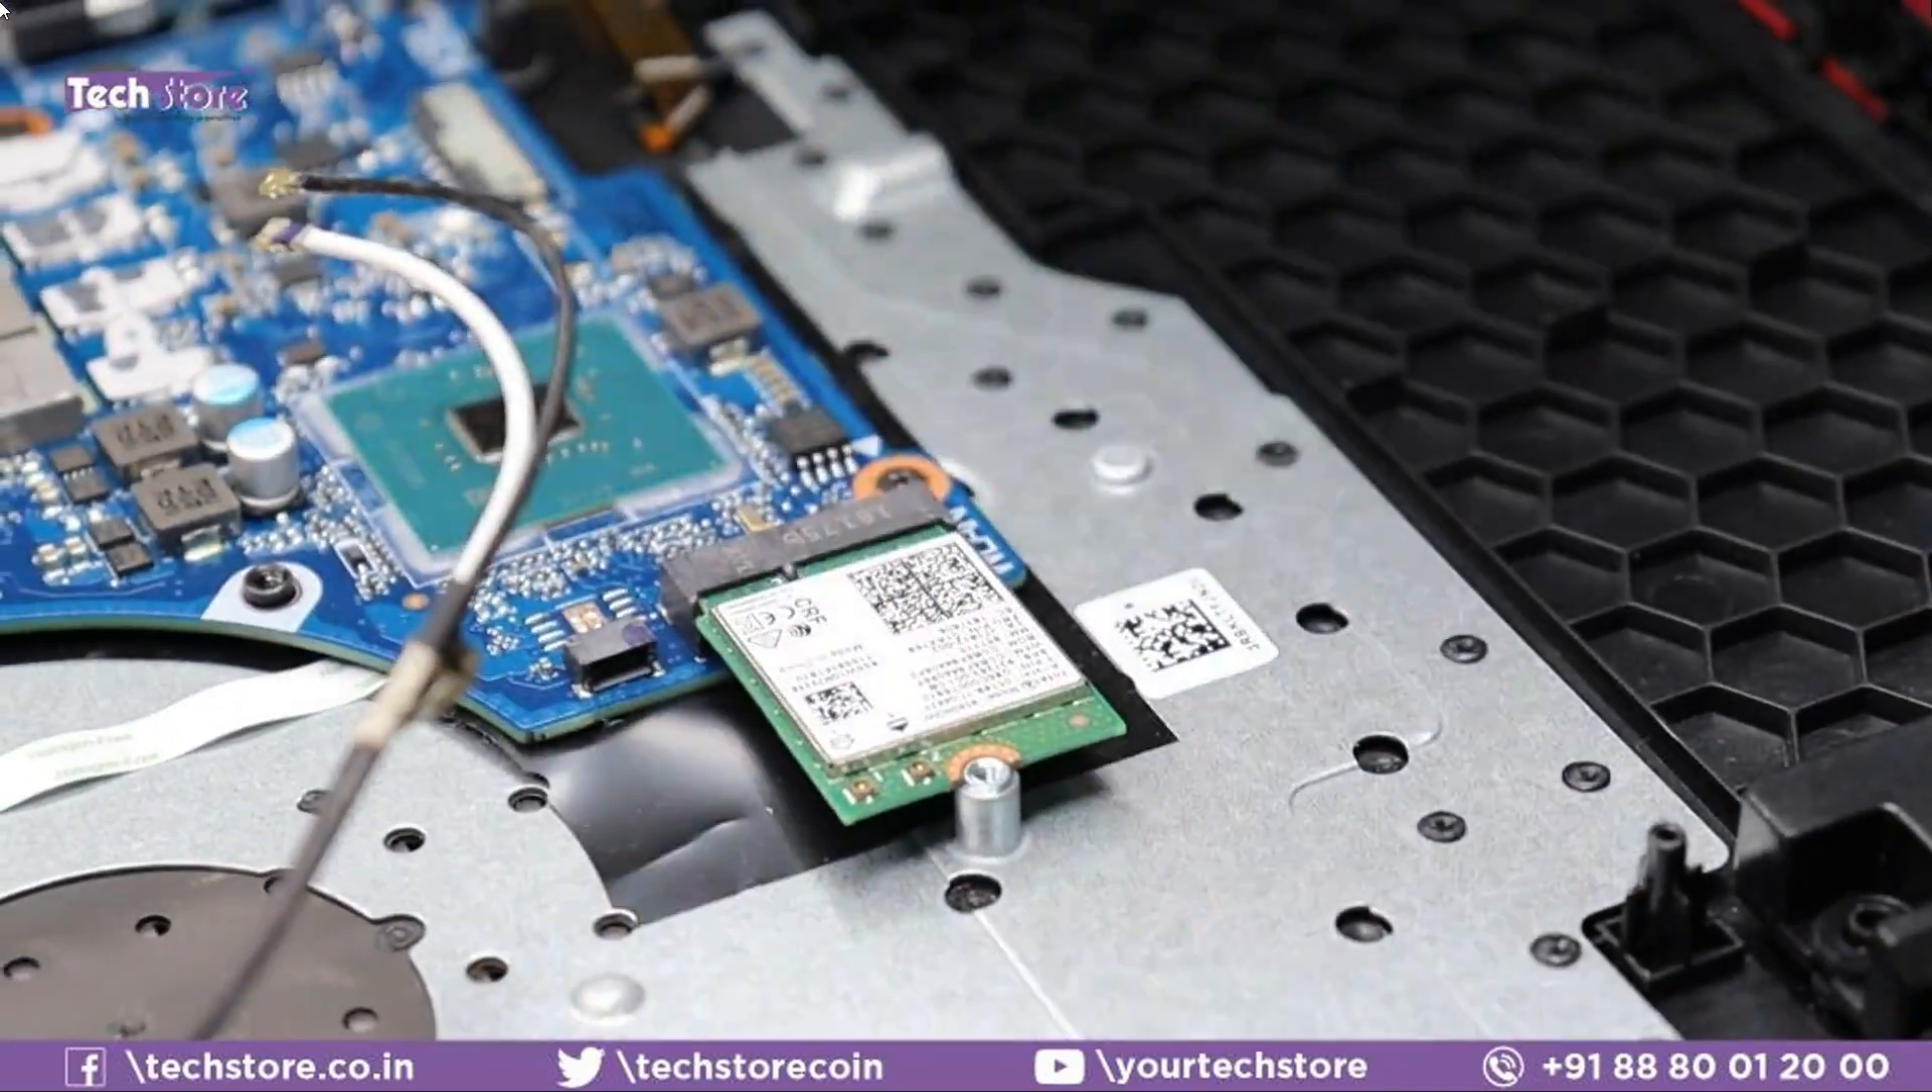They've already removed the wi-fi antenna.